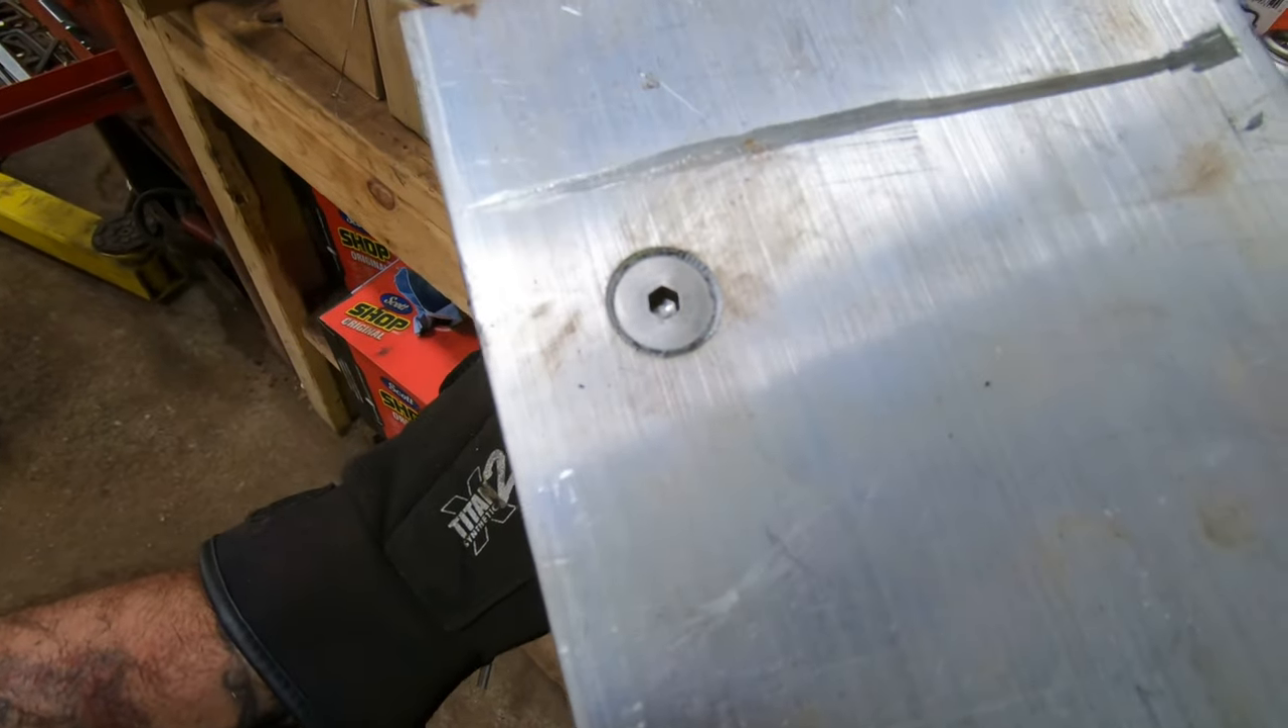We've got our flat head bolt down there. You can see it's recessed under.